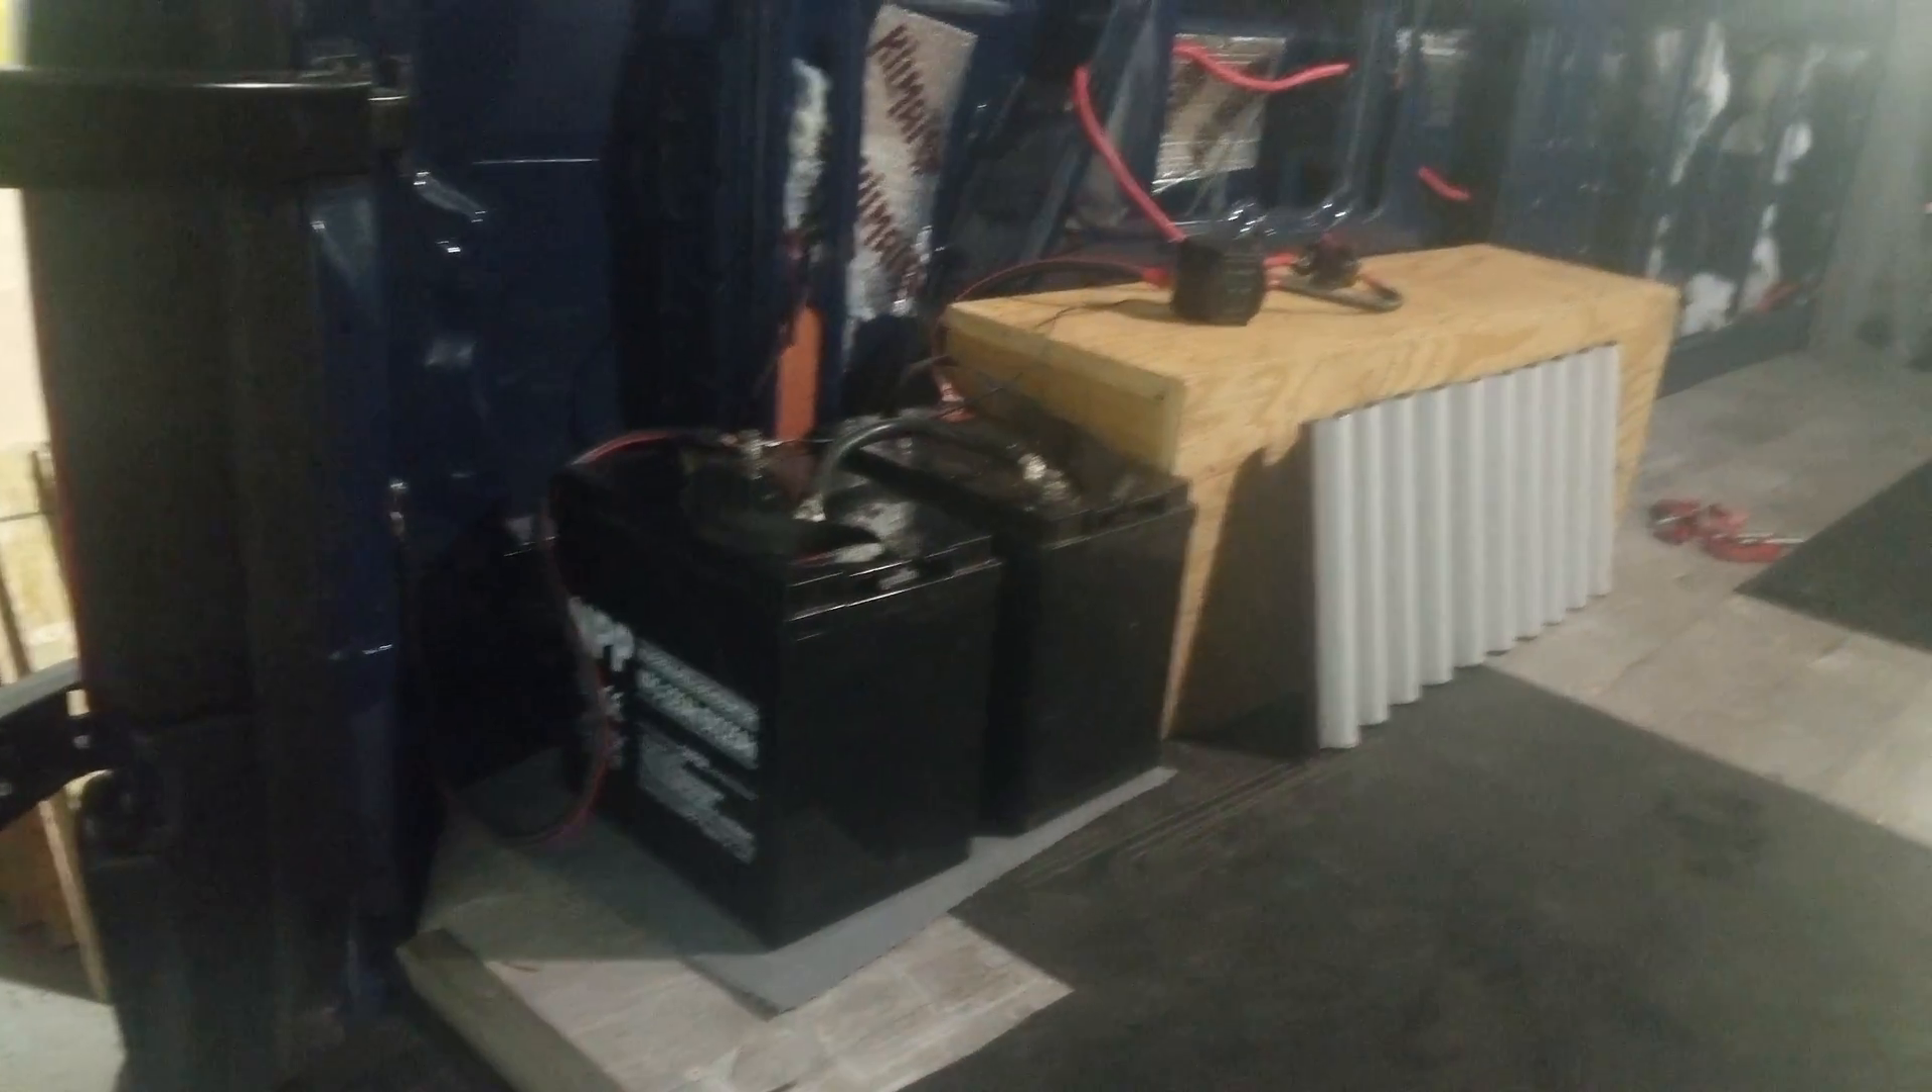This here is my partner Tucker and we just finished installing these the batteries that are going to power this camper van.